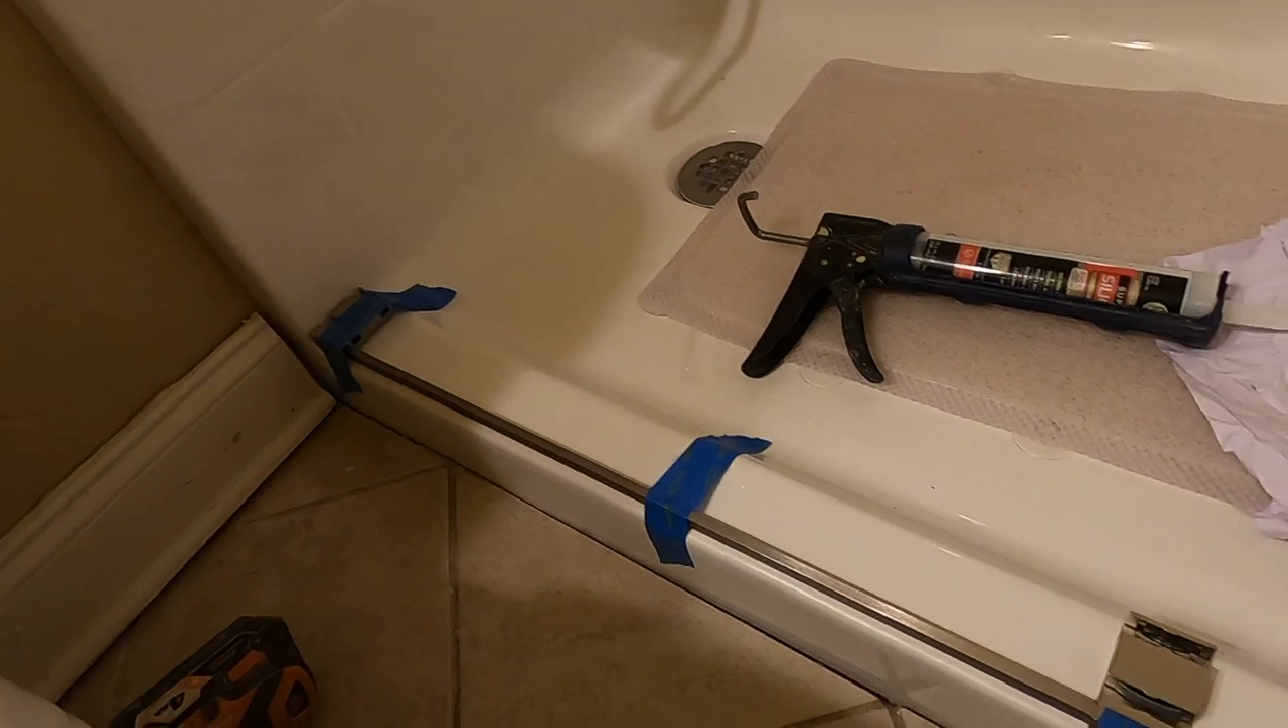Back at the shower job, I've got the bottom rail and guides mounted on the shower.